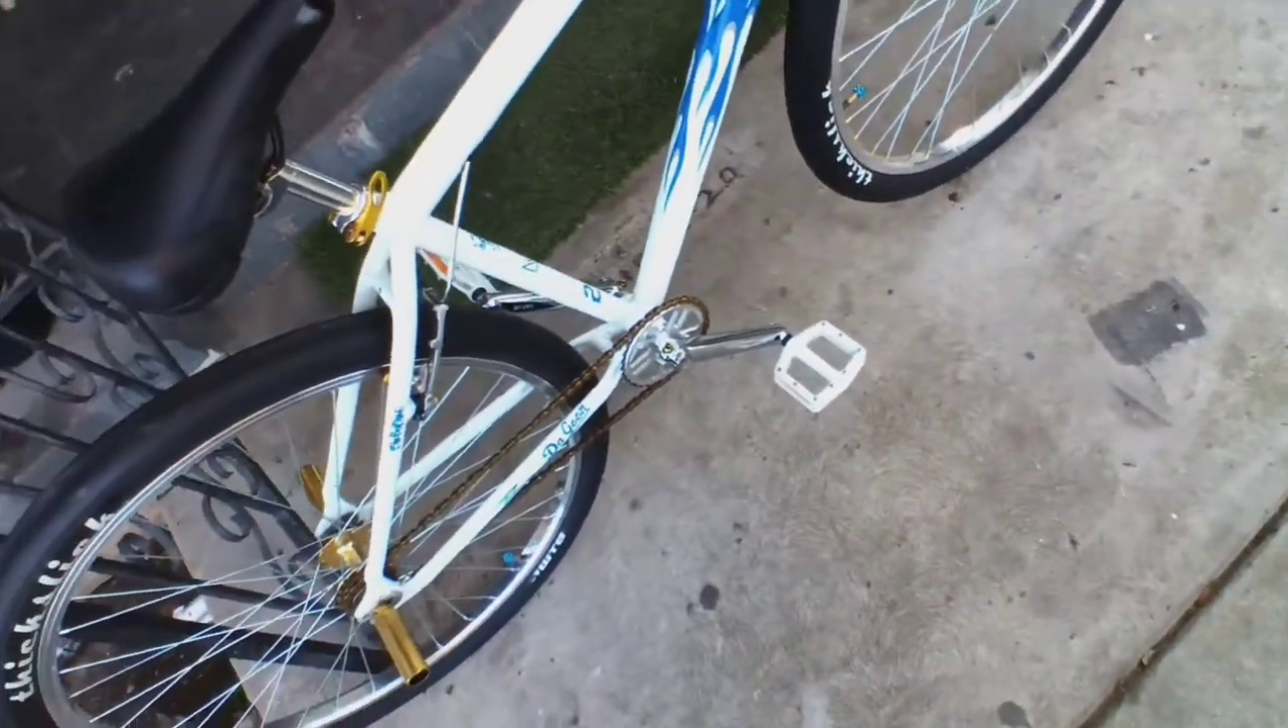I didn't put the gold spokes on the rear yet.